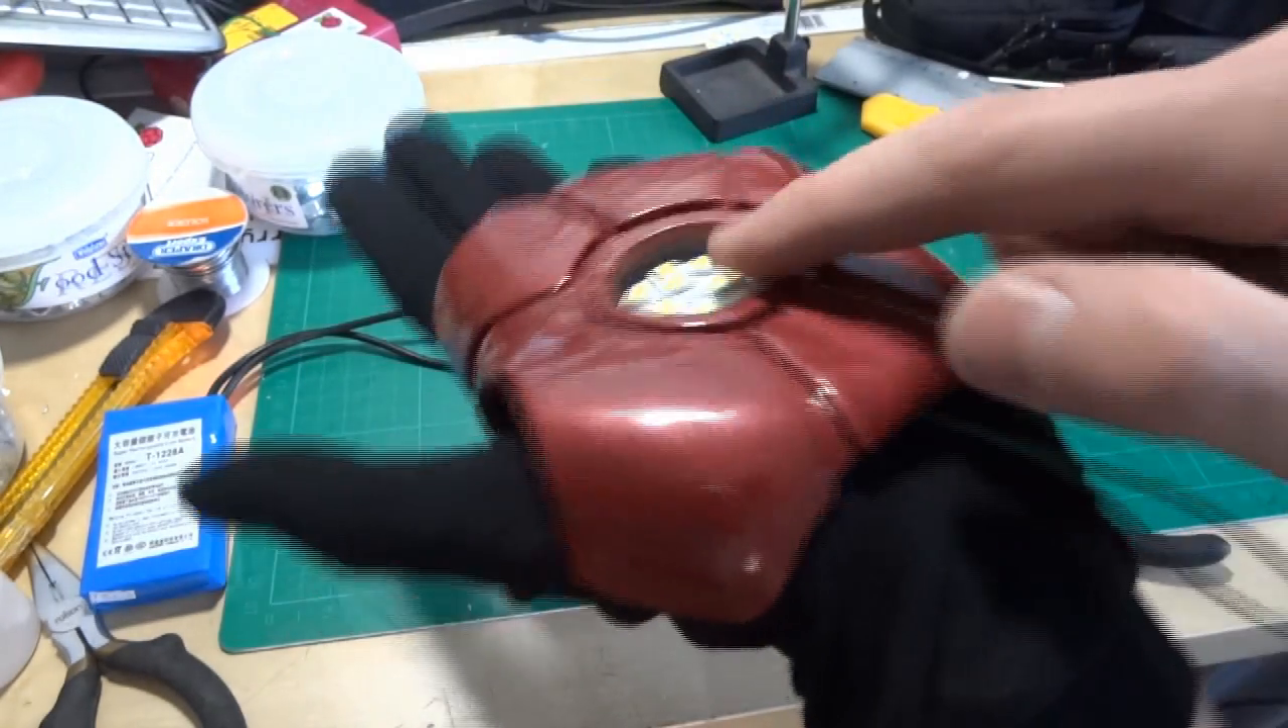There's quite a big recess you can see there to put a diffuser in, which I haven't done yet.